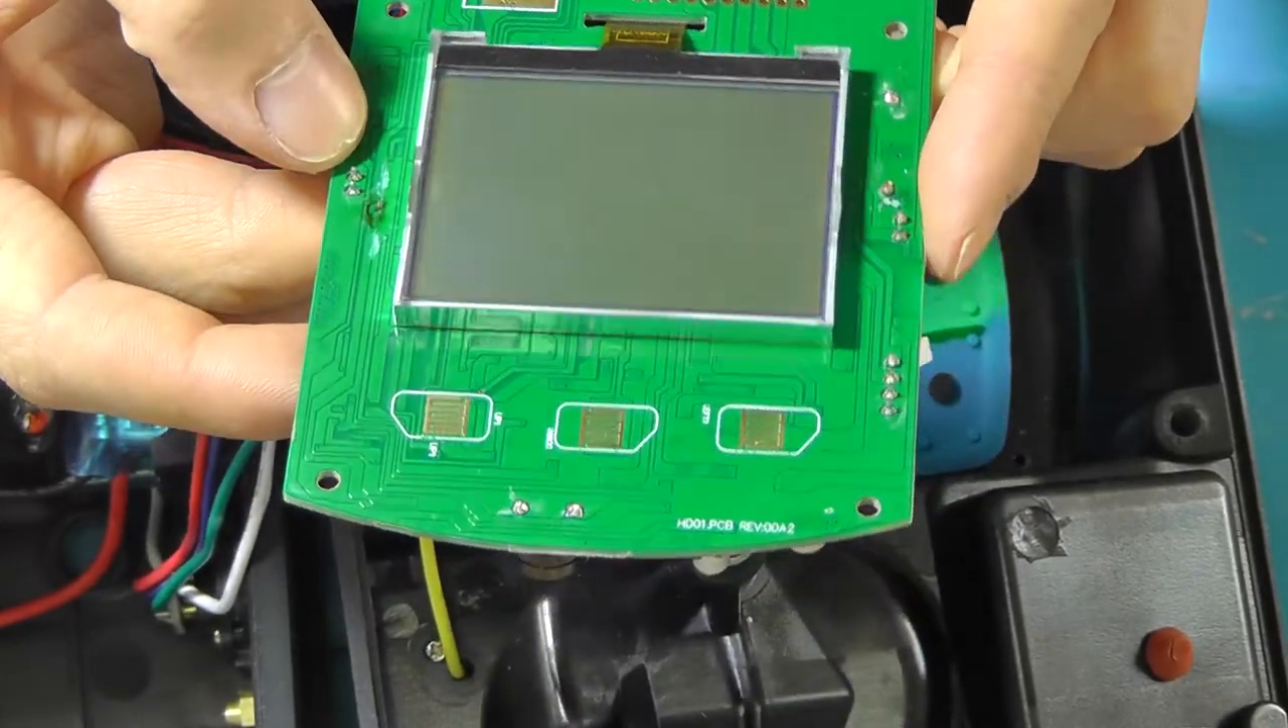There you go. So the screen is out.